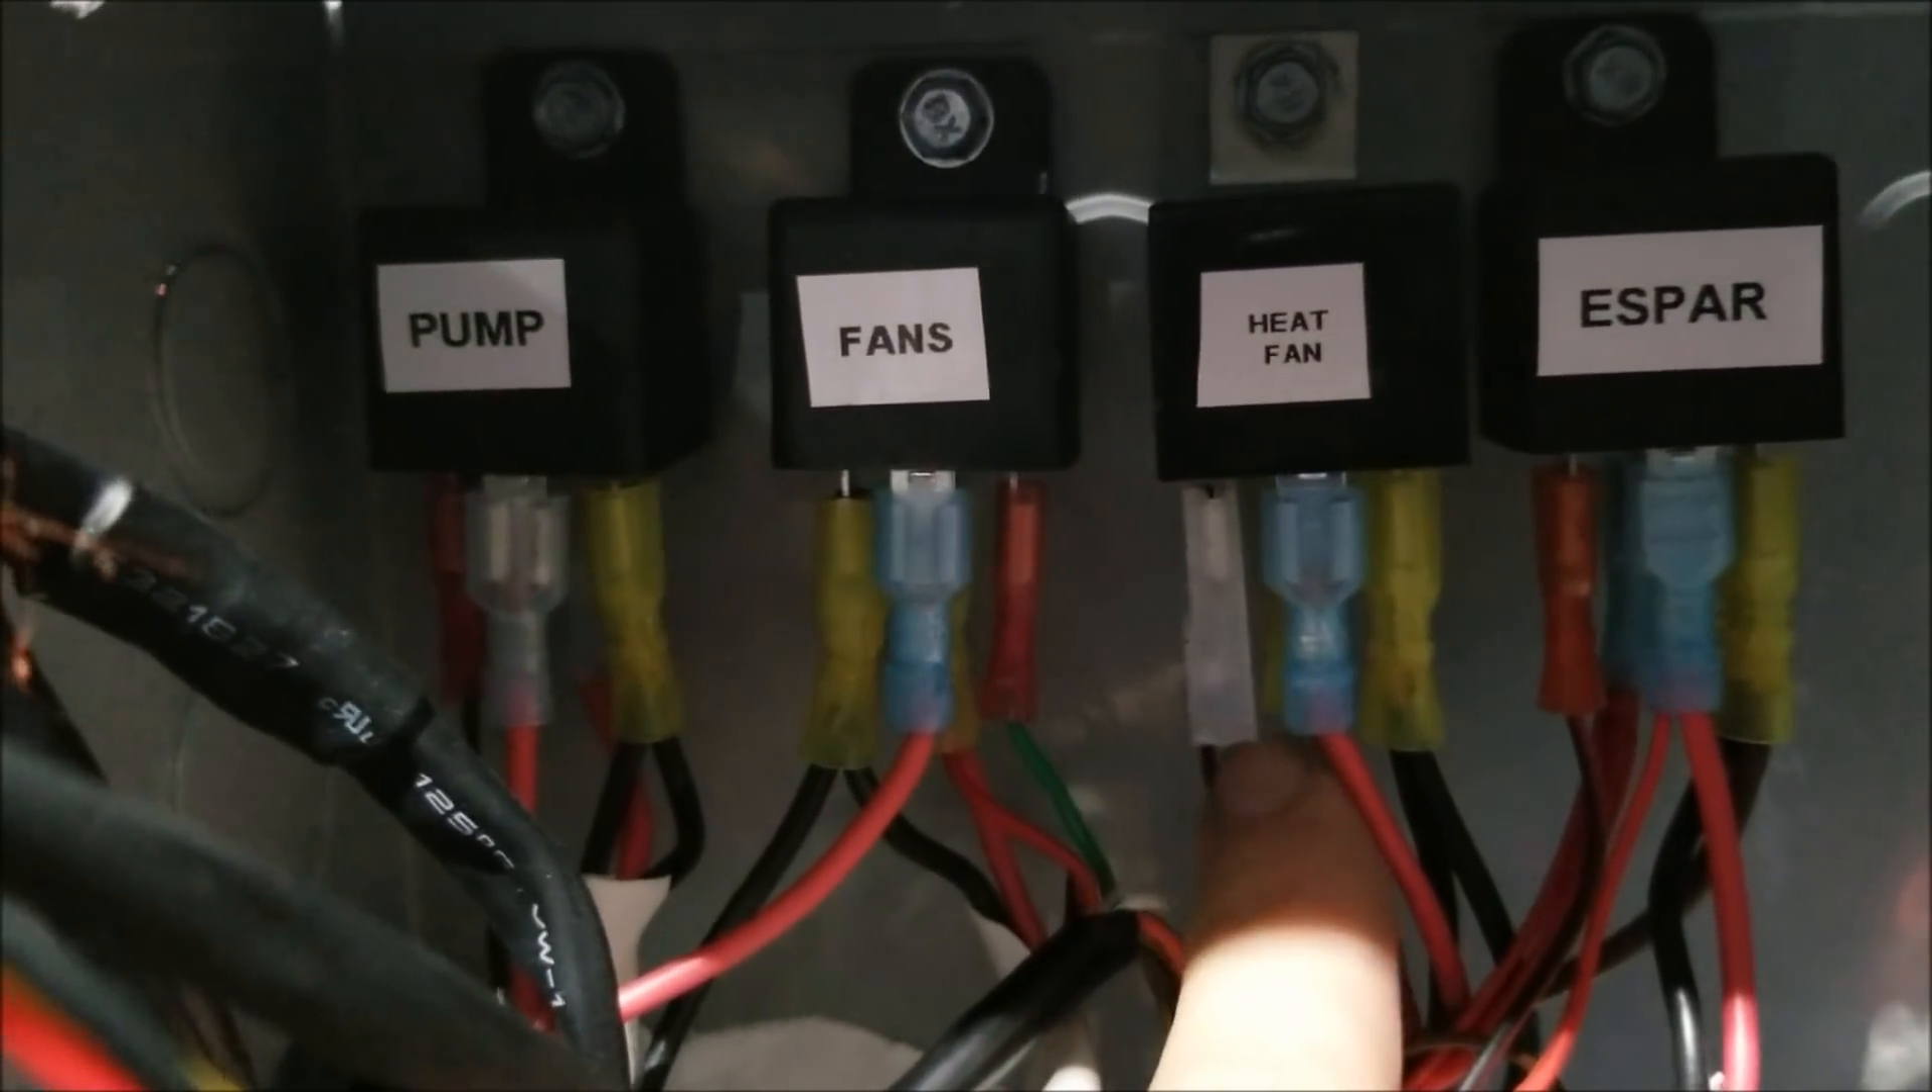All right I got the relay made up for the heater fan.